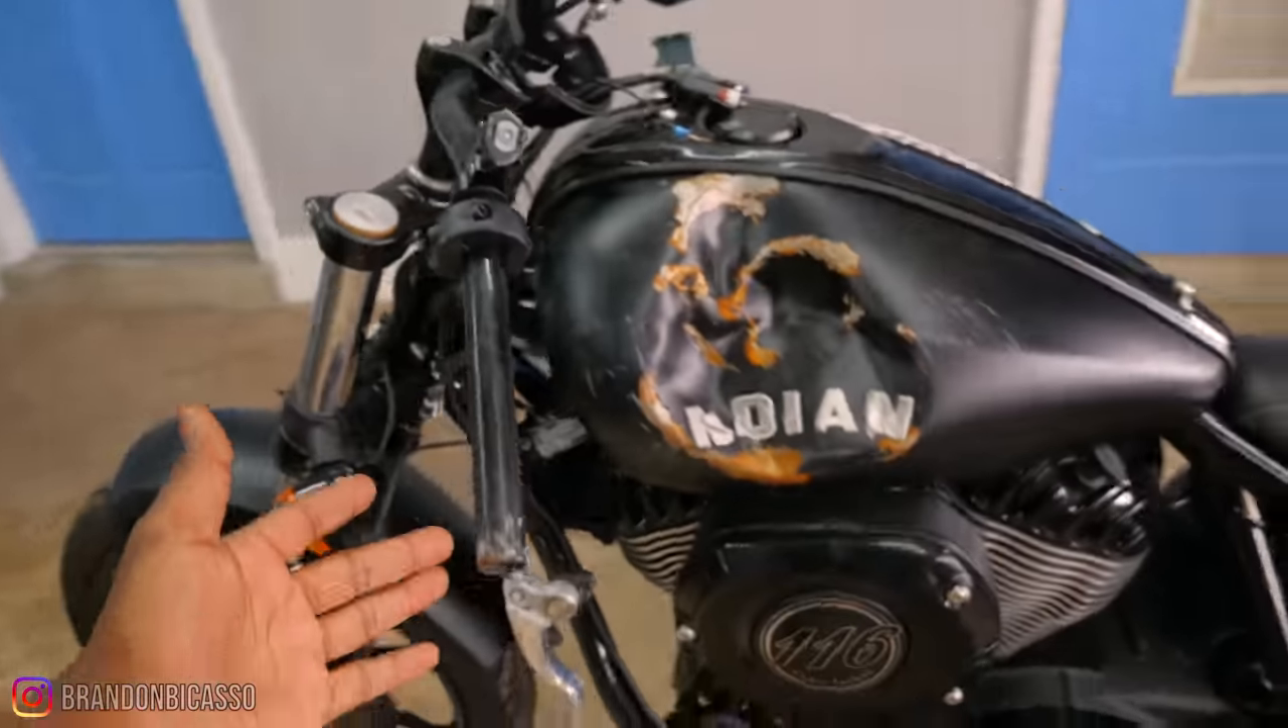We're missing a left grip.